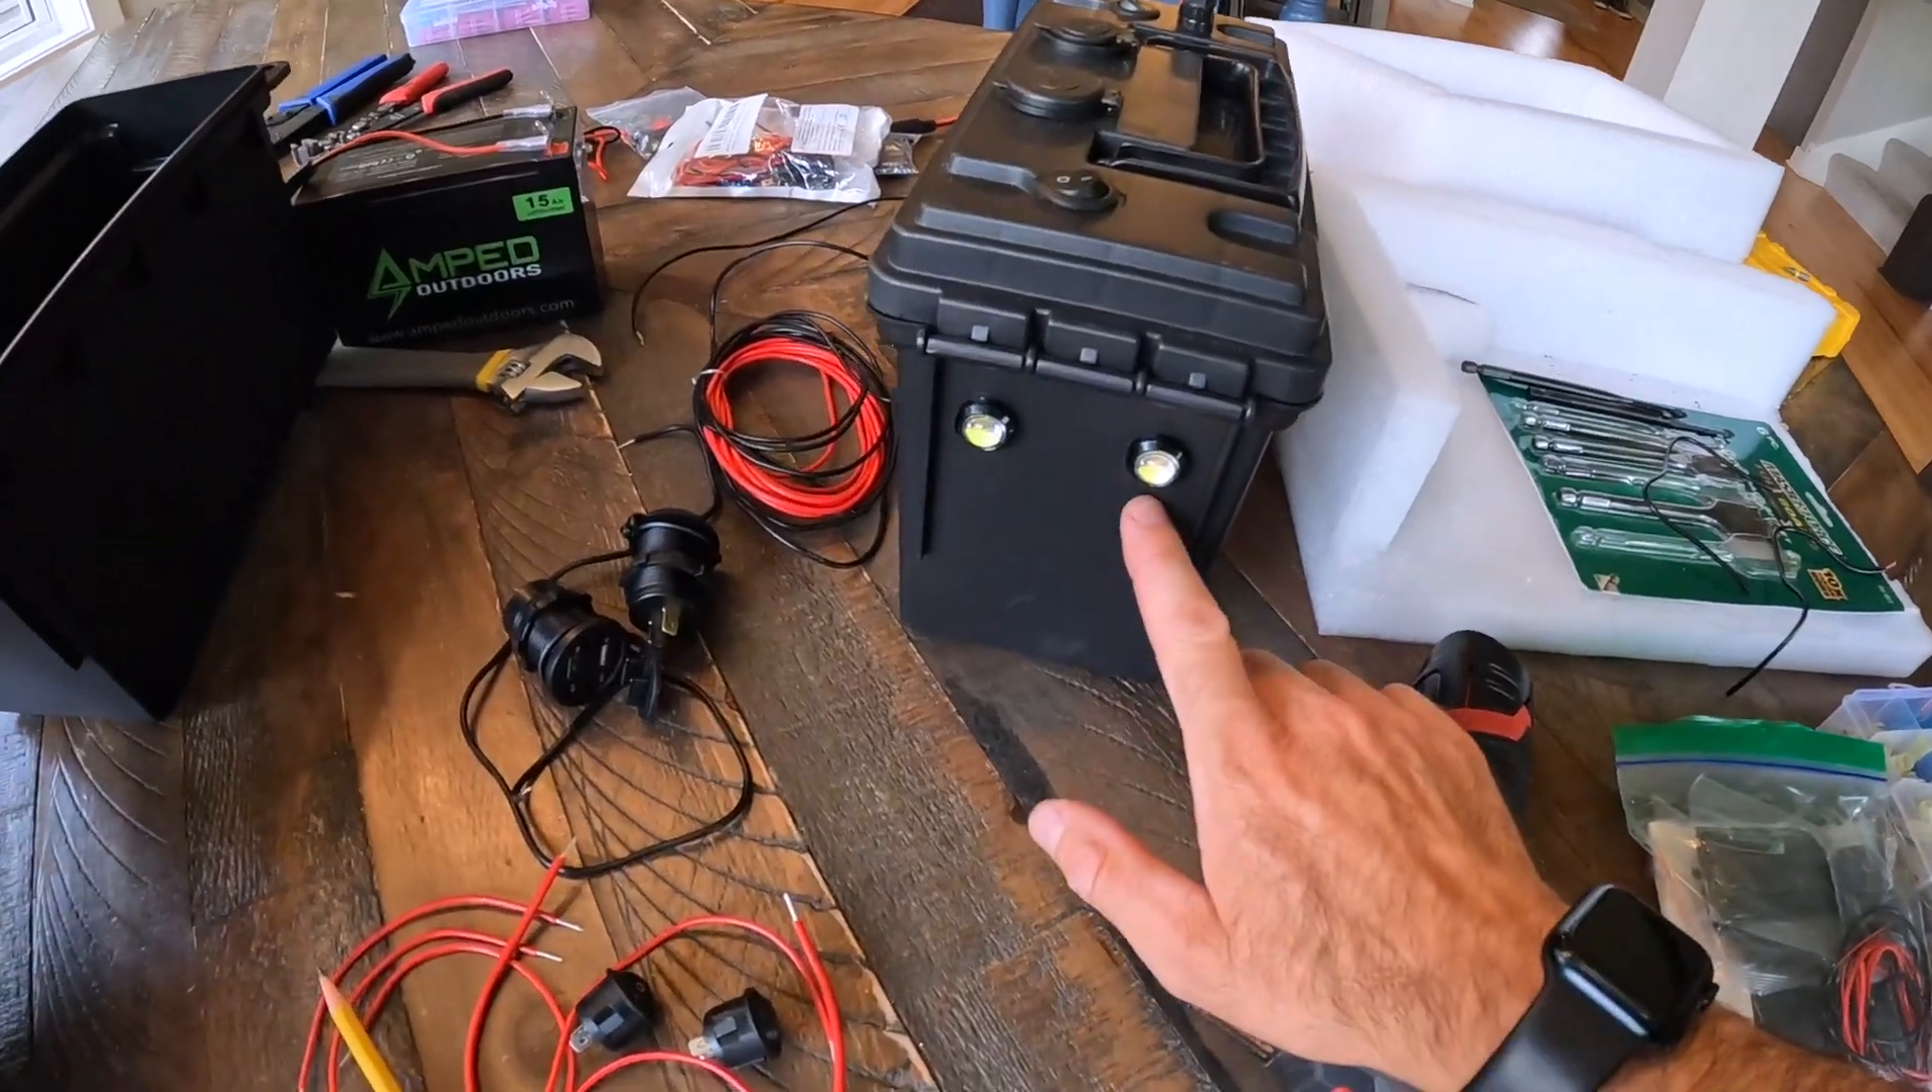Okay so we have installed the eagle eye lights here as you can see and here's the wires coming out and now we're going to install the switch right here.